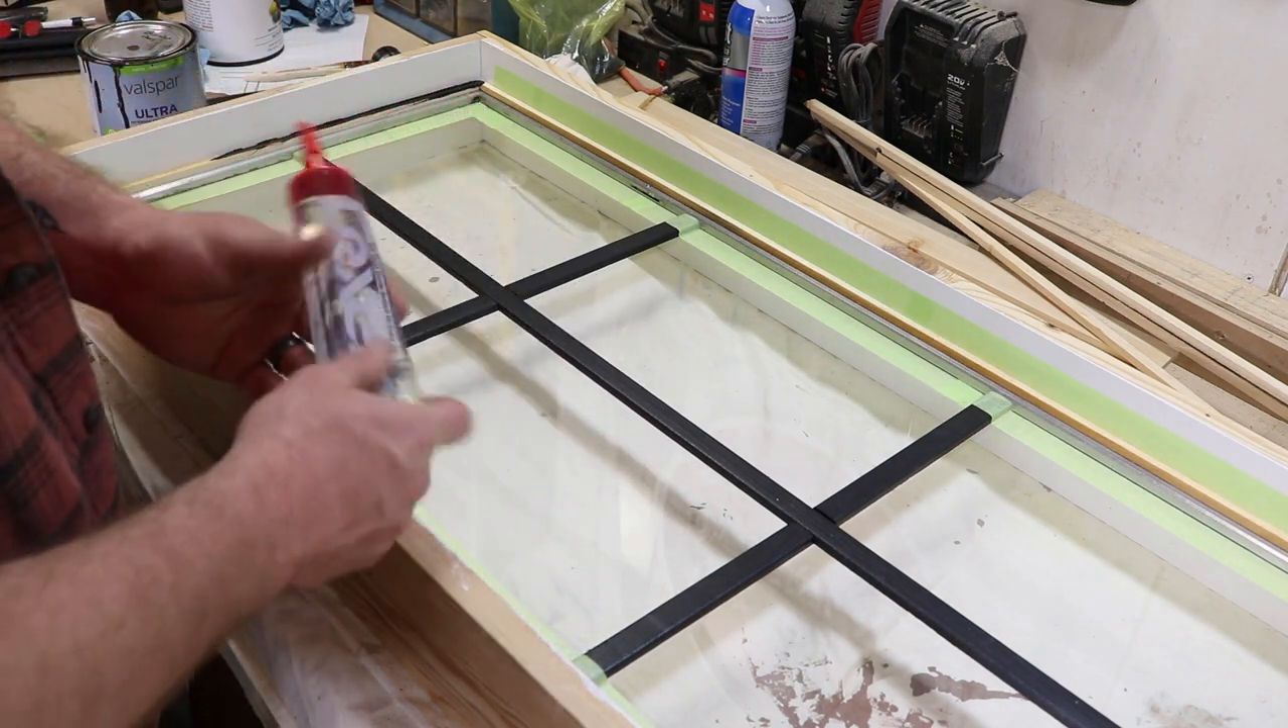Well I accidentally kind of jumped ahead and forgot to record a little bit here but as you can see I painted all the boards black and I actually glued them down to the glass using this stuff.